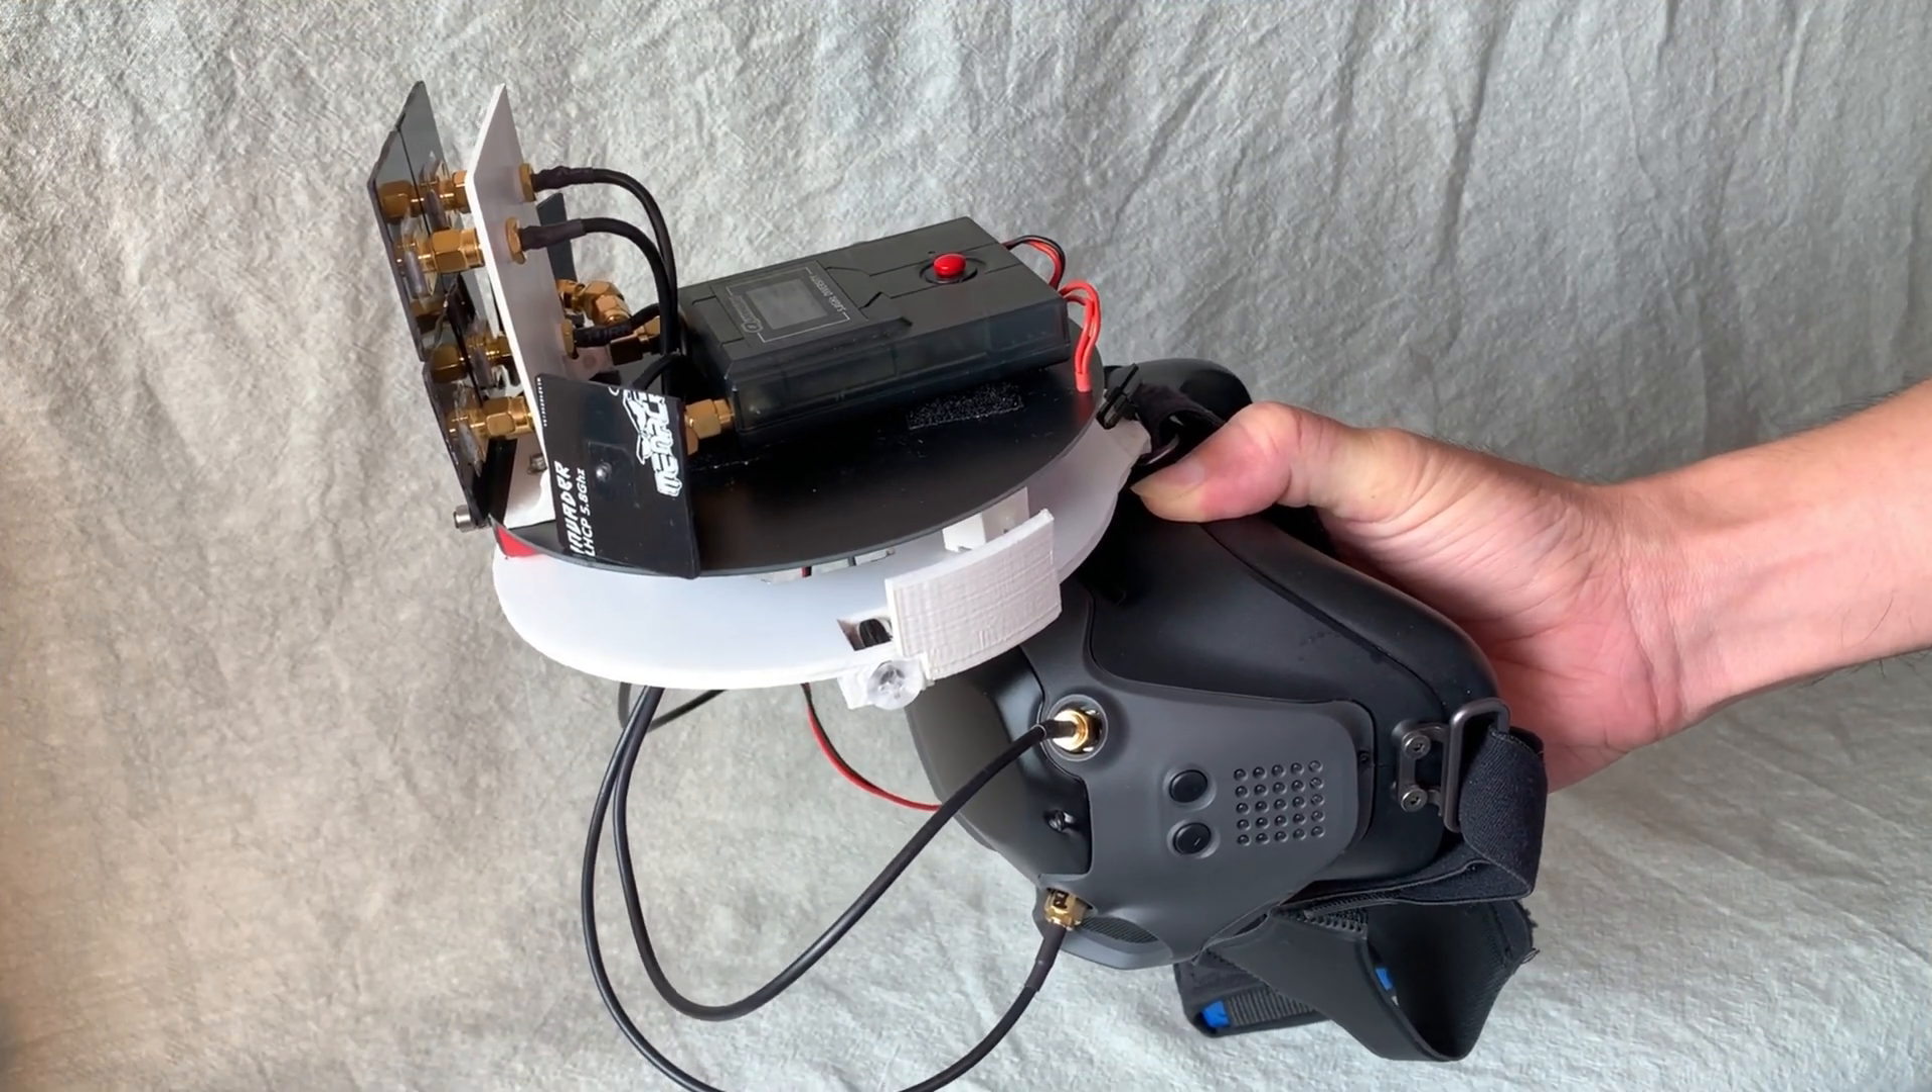Finally the antenna tracker is mounted on the DJI goggles. As you can see here.